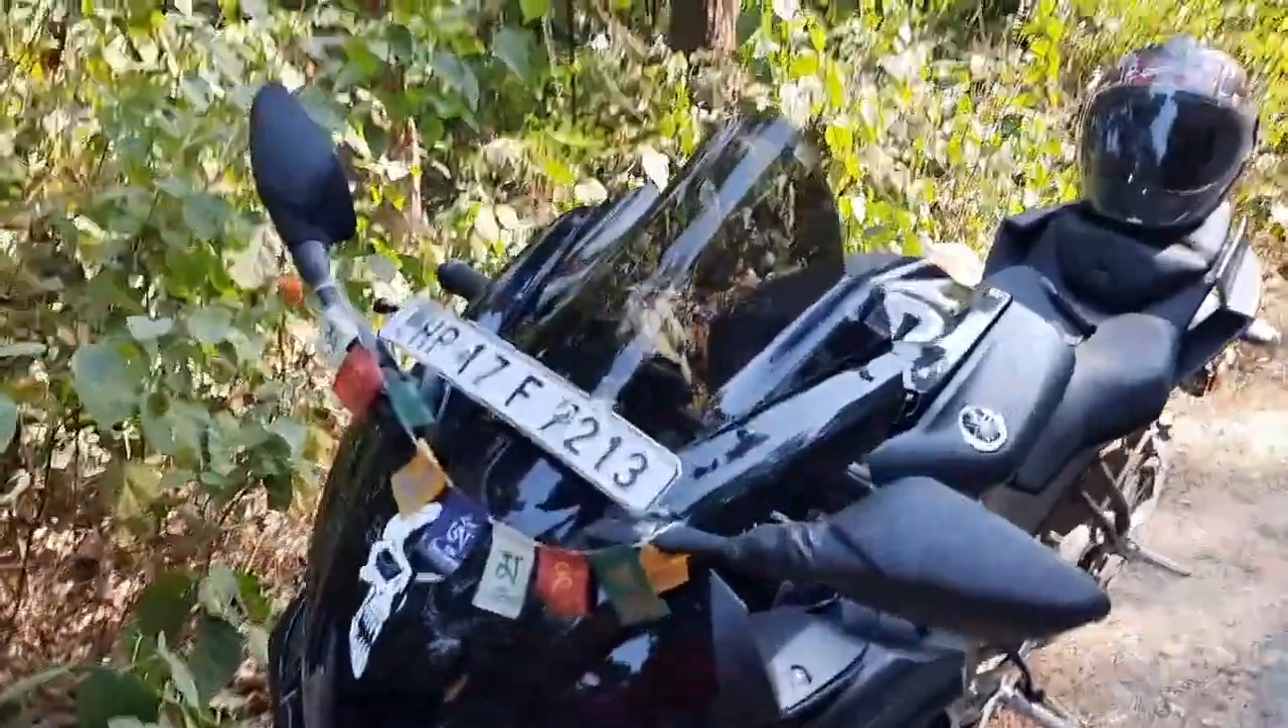یہ فائنلی آپ دیکھ سکتے ہیں ہم نے ببل وائزر کو فٹ کر دیا۔